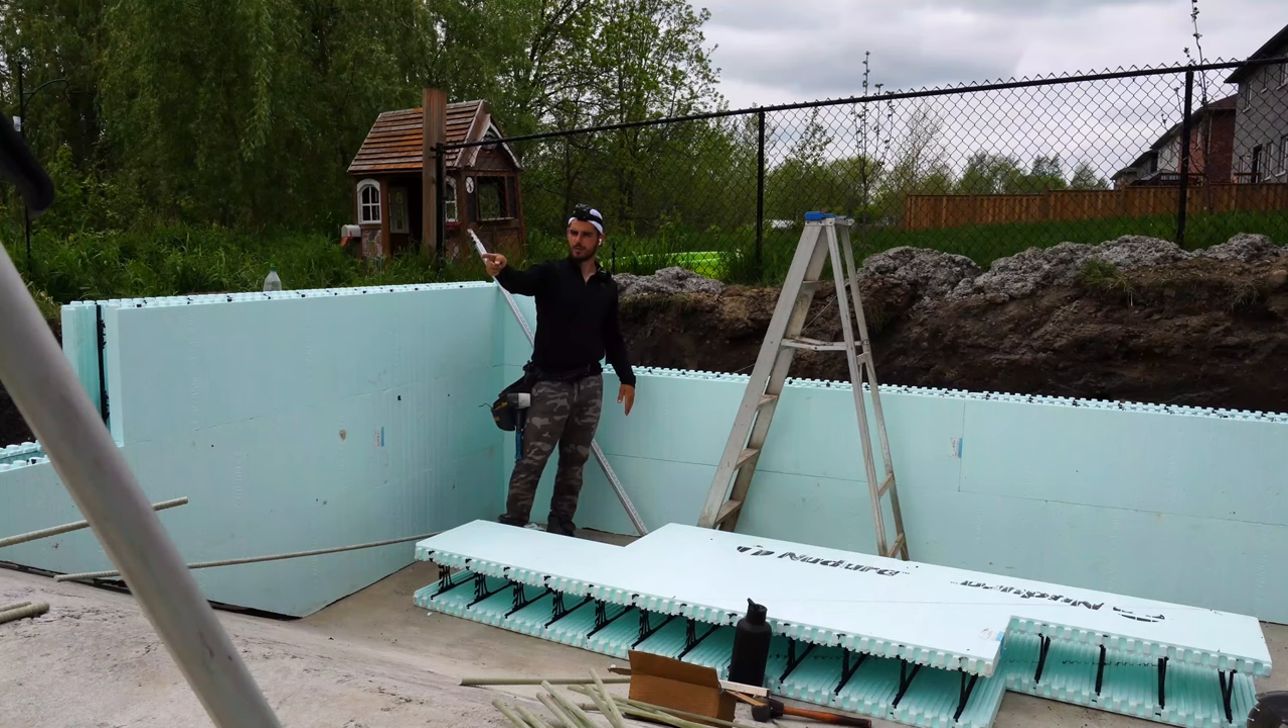As you can see behind me we are starting to throw down some of our insulated concrete walls, this is what our pools are built out of.